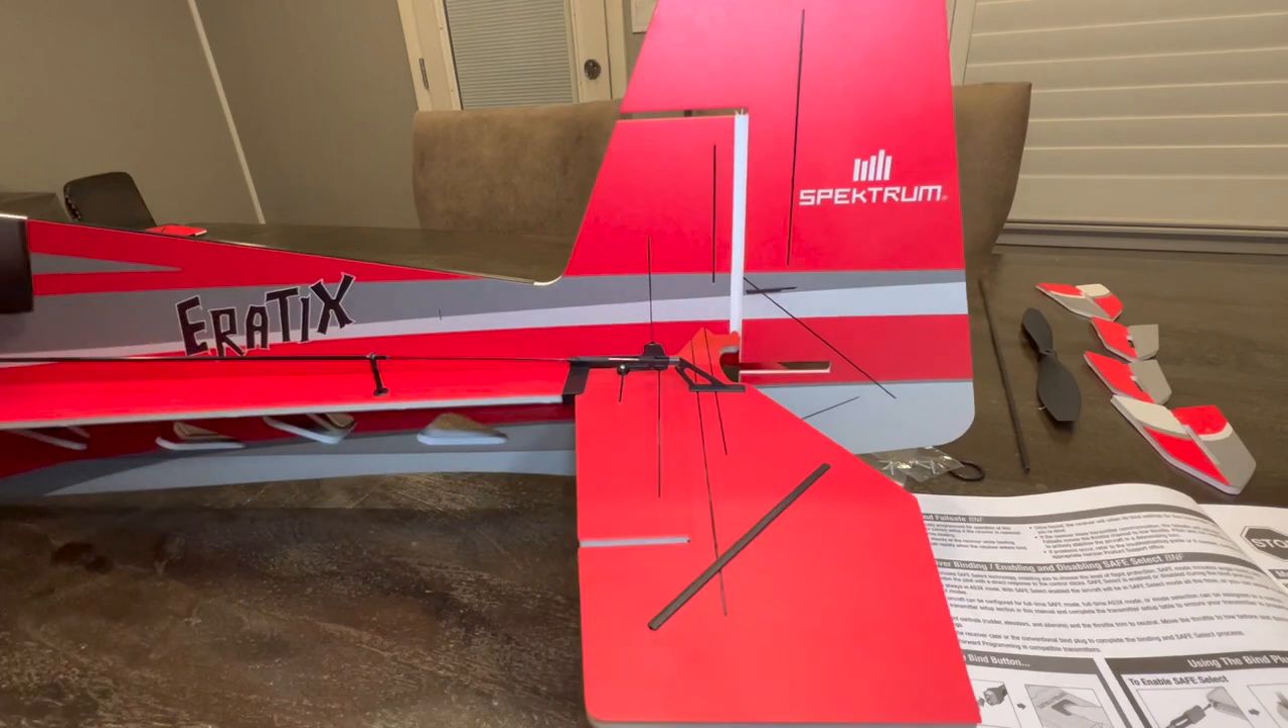Slide that up and get that tubing to capture and now you have a mounted elevator.